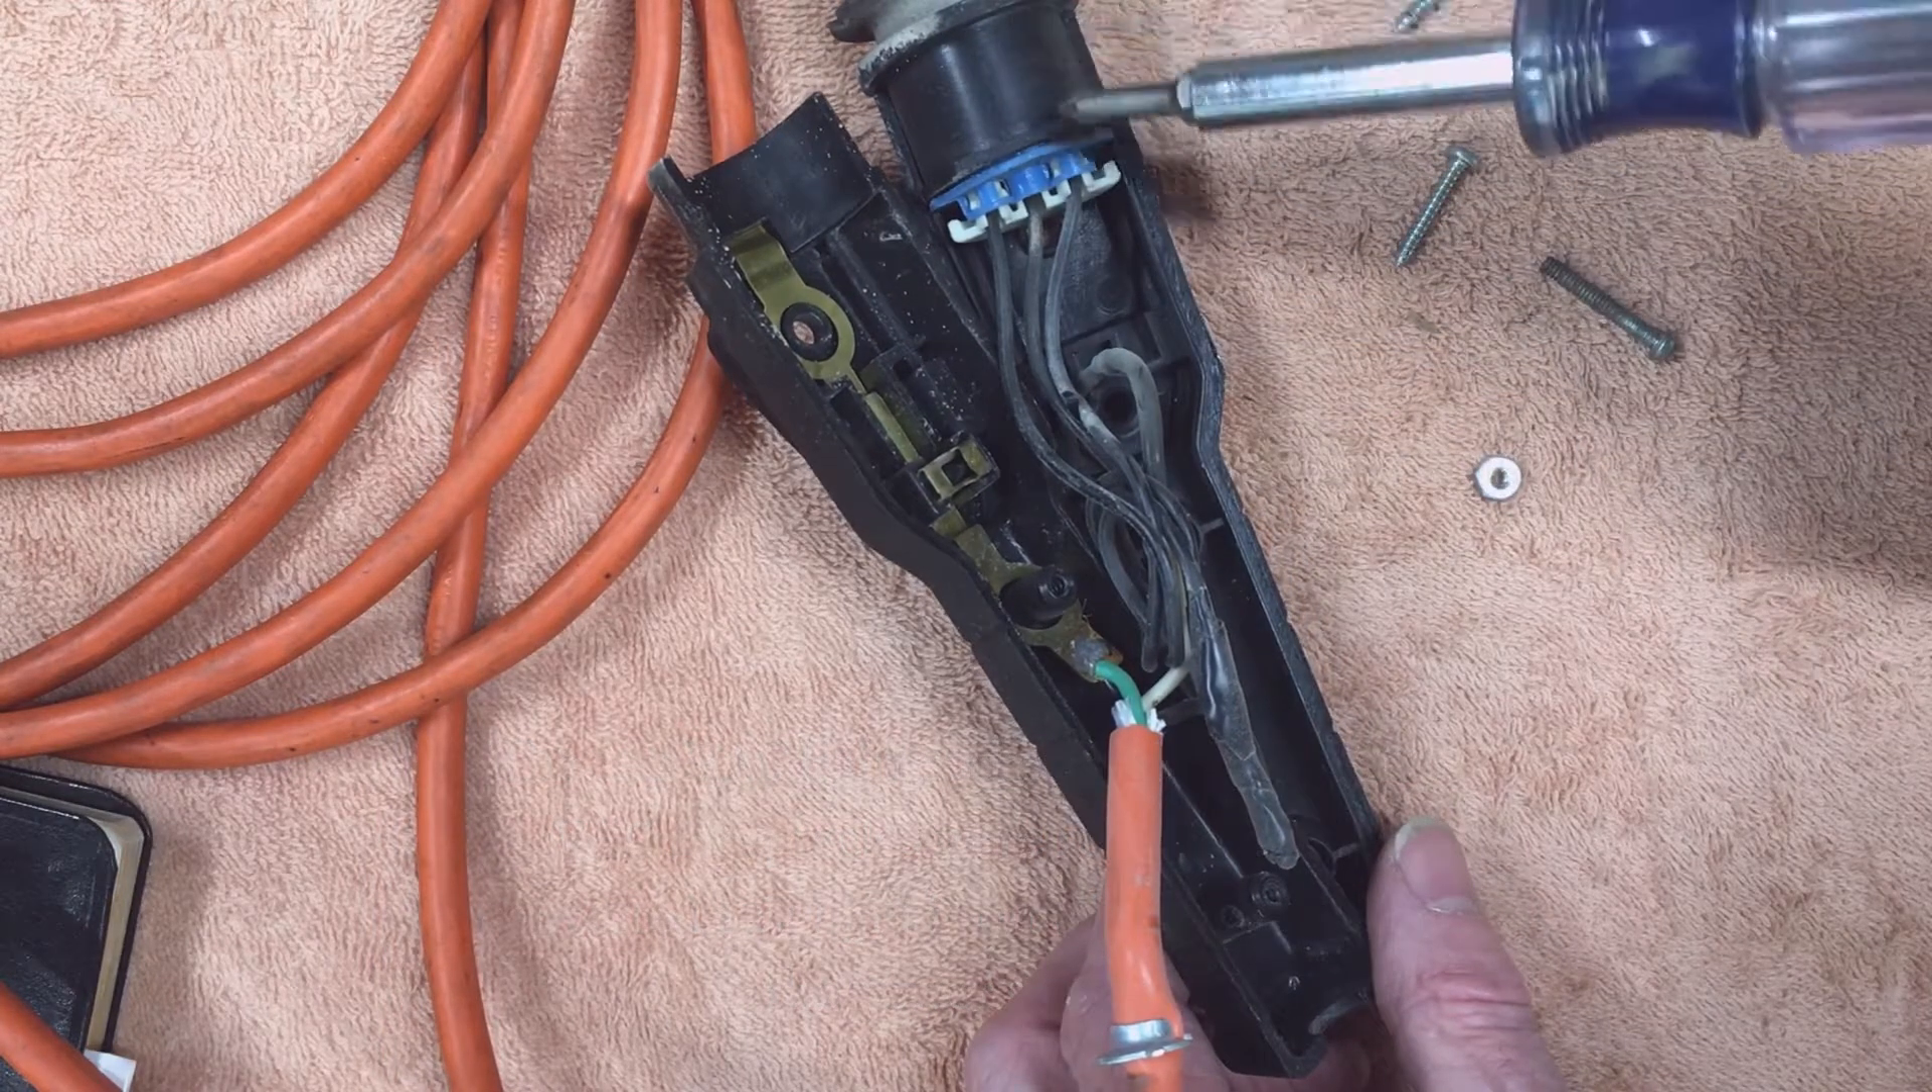I've added a socket a headlight socket pigtail right here and then it gets sandwiched into the housing.